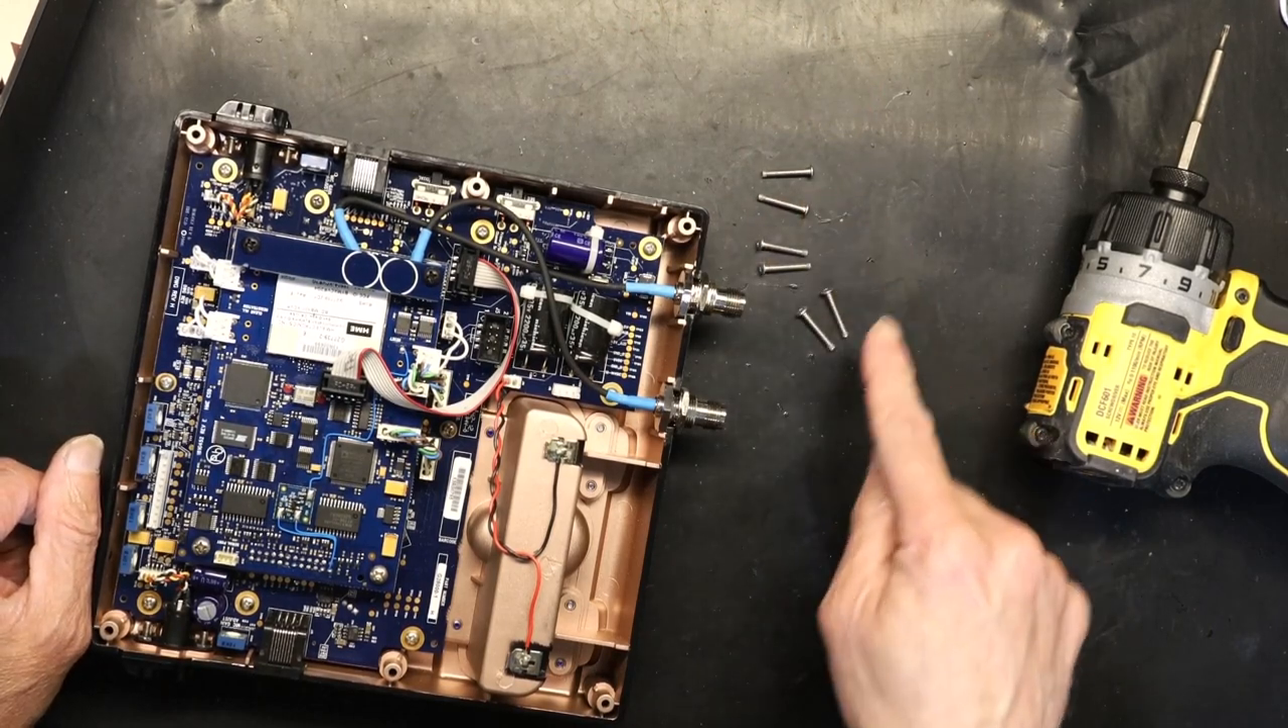So now I have all six screws as you can see one two three four five six all six screws are out.